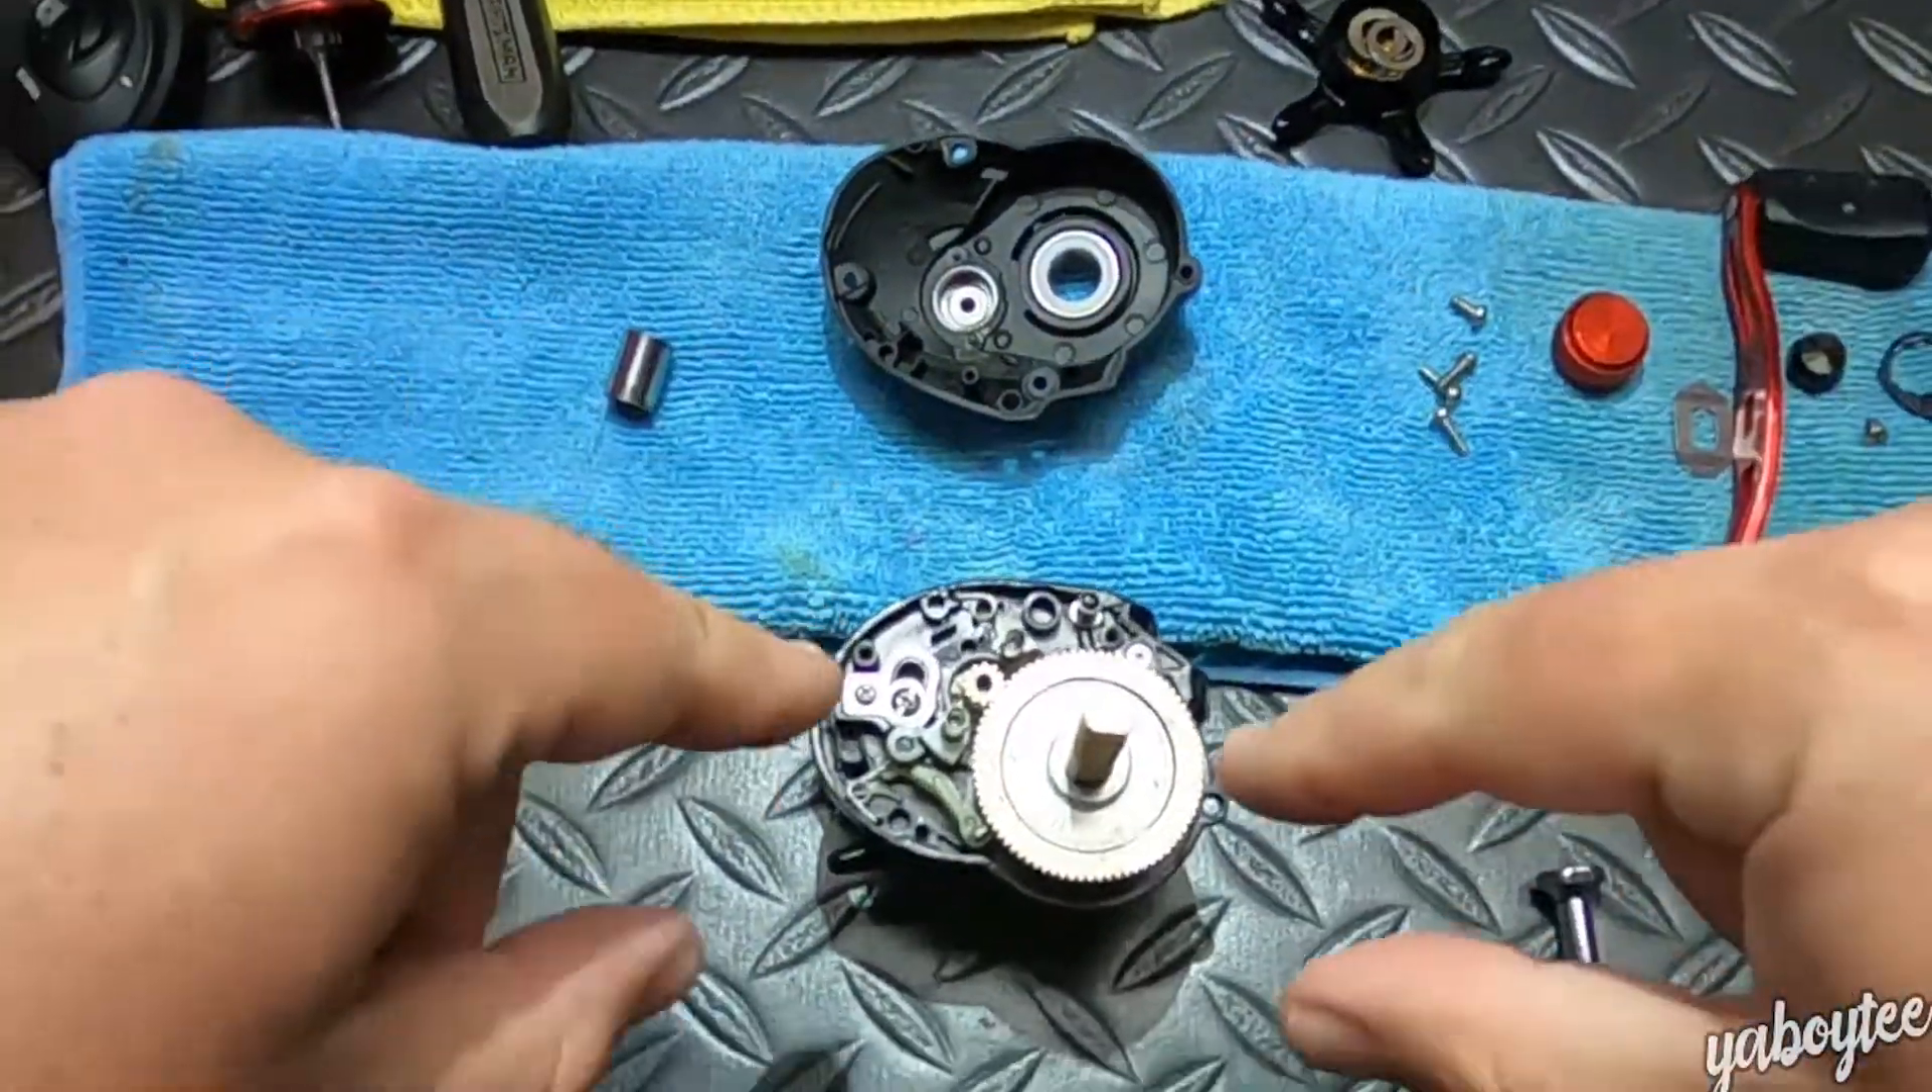Now we've got the inside of the reel exposed.